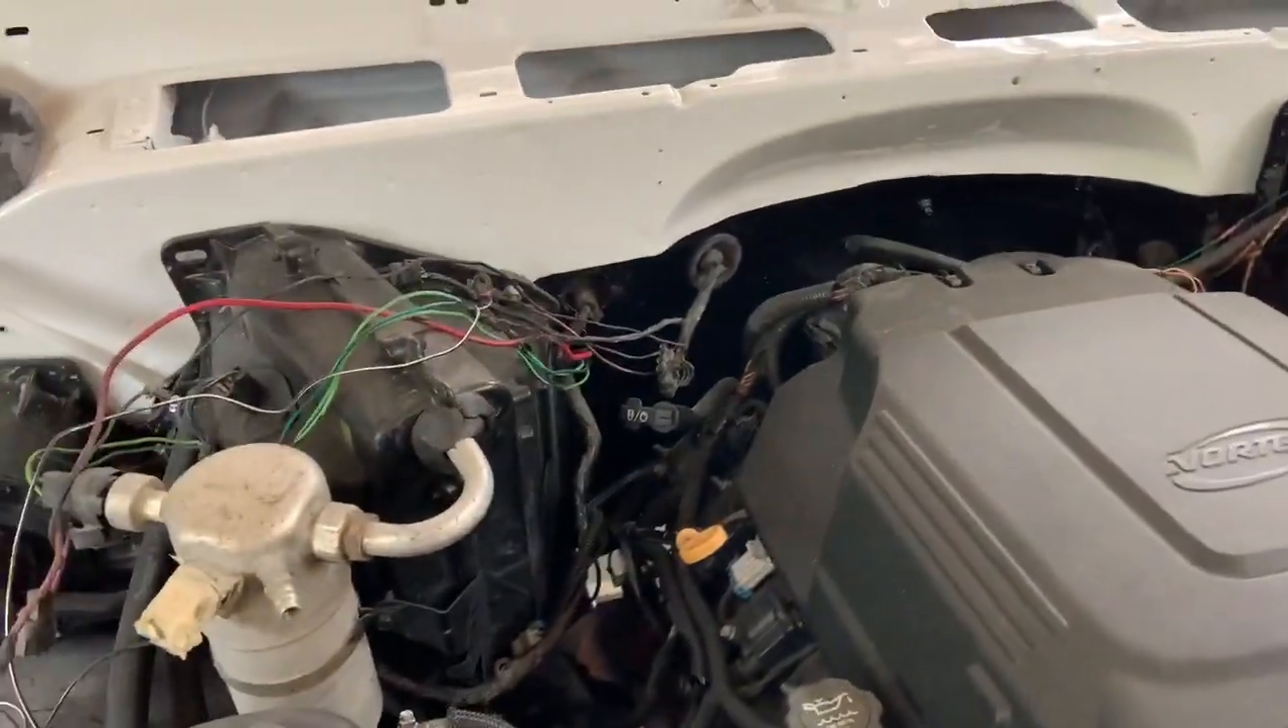All the old wiring from the old 305 is still there.